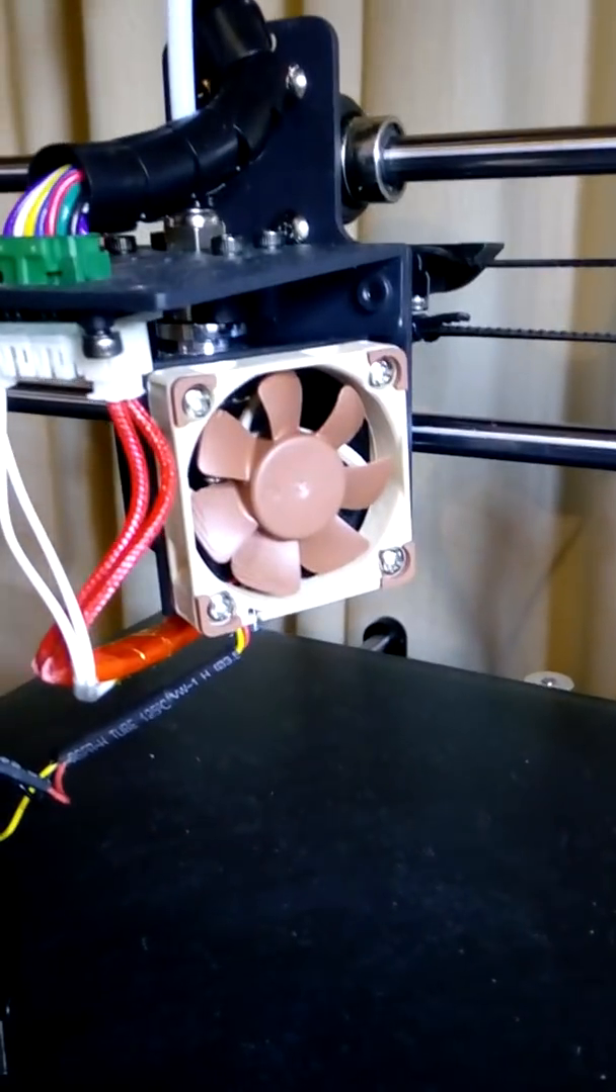That is now the hot end fan, fitted.